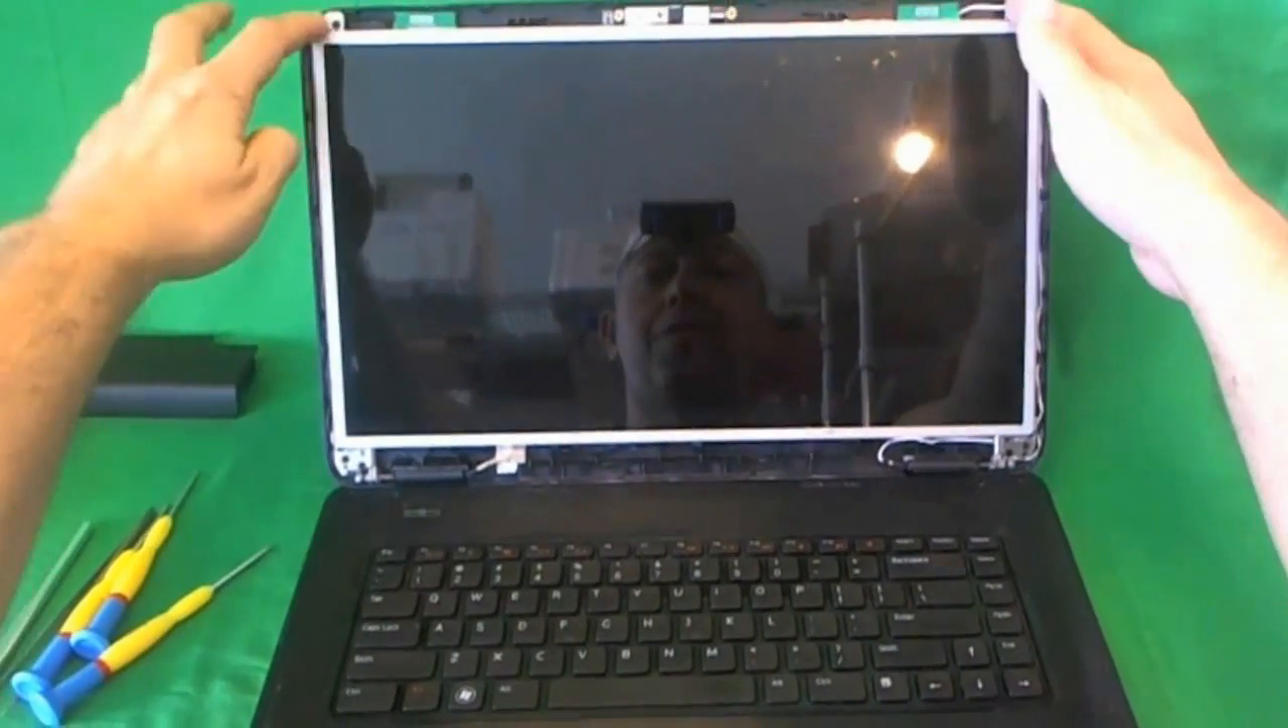Okay, now we remove the bezel, and put it to the side, and now we have the screen assembly.